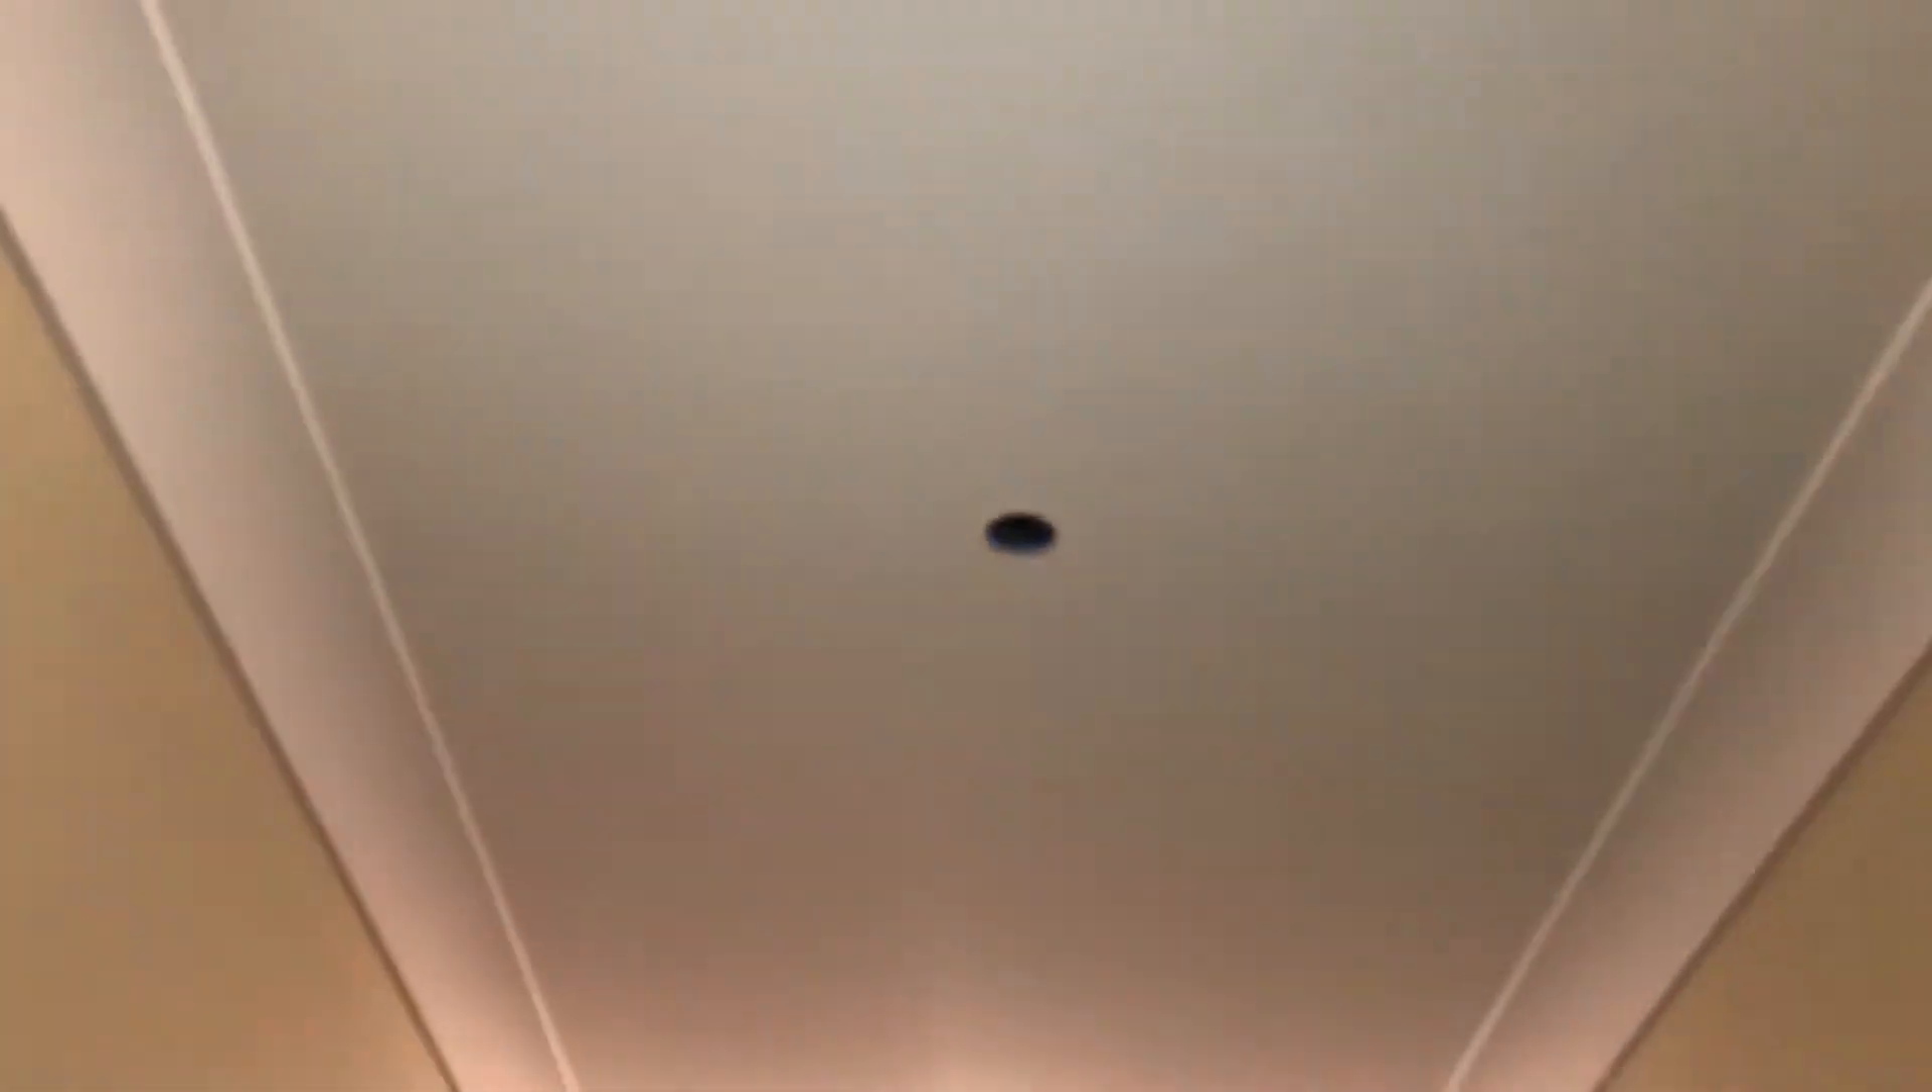One hole drilled in the center of the hallway just need to mount our unit.